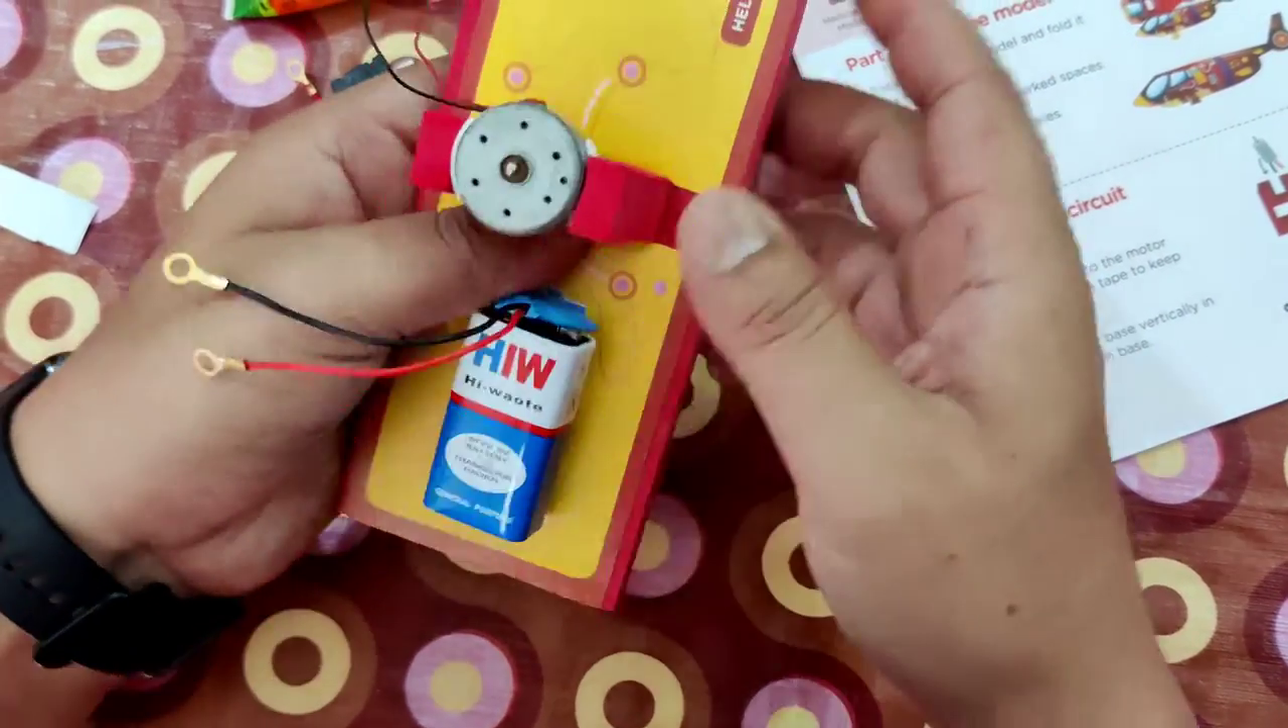Our motor is on its place now.